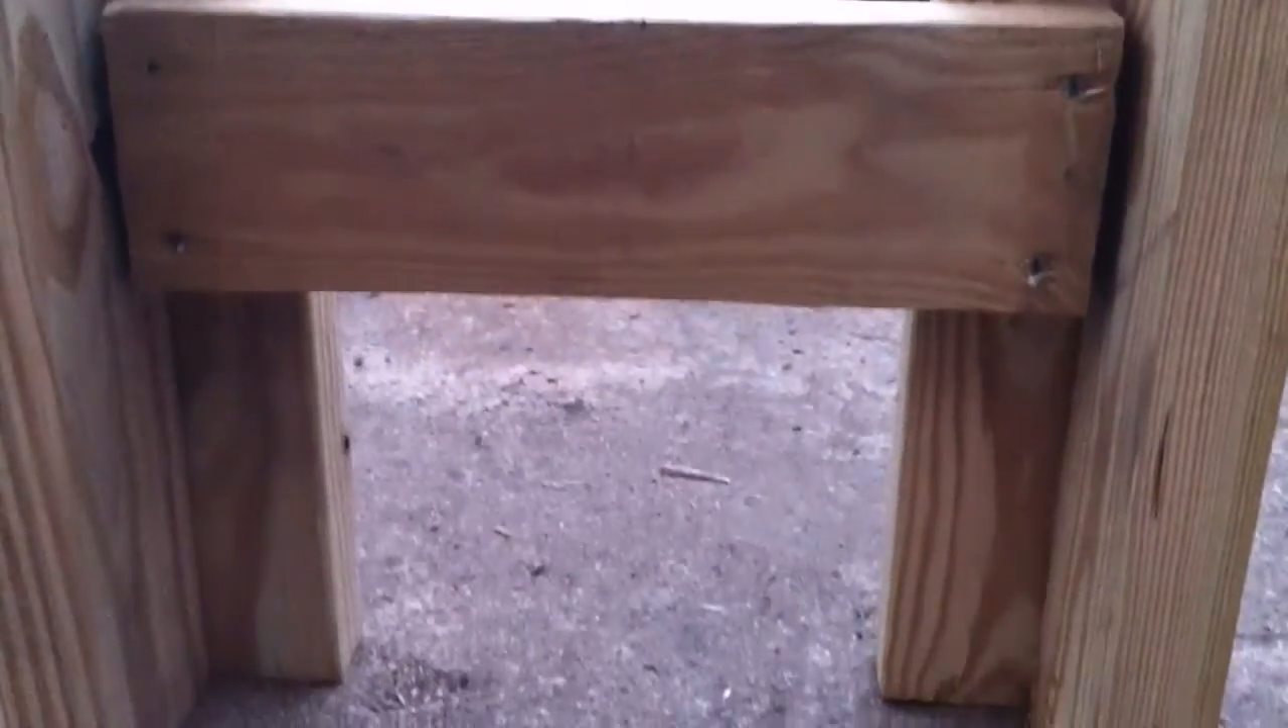Oh yeah Down here on the bottom Of the outside legs I put a cross brace Seven inches up off the ground To help prevent bowing as well.